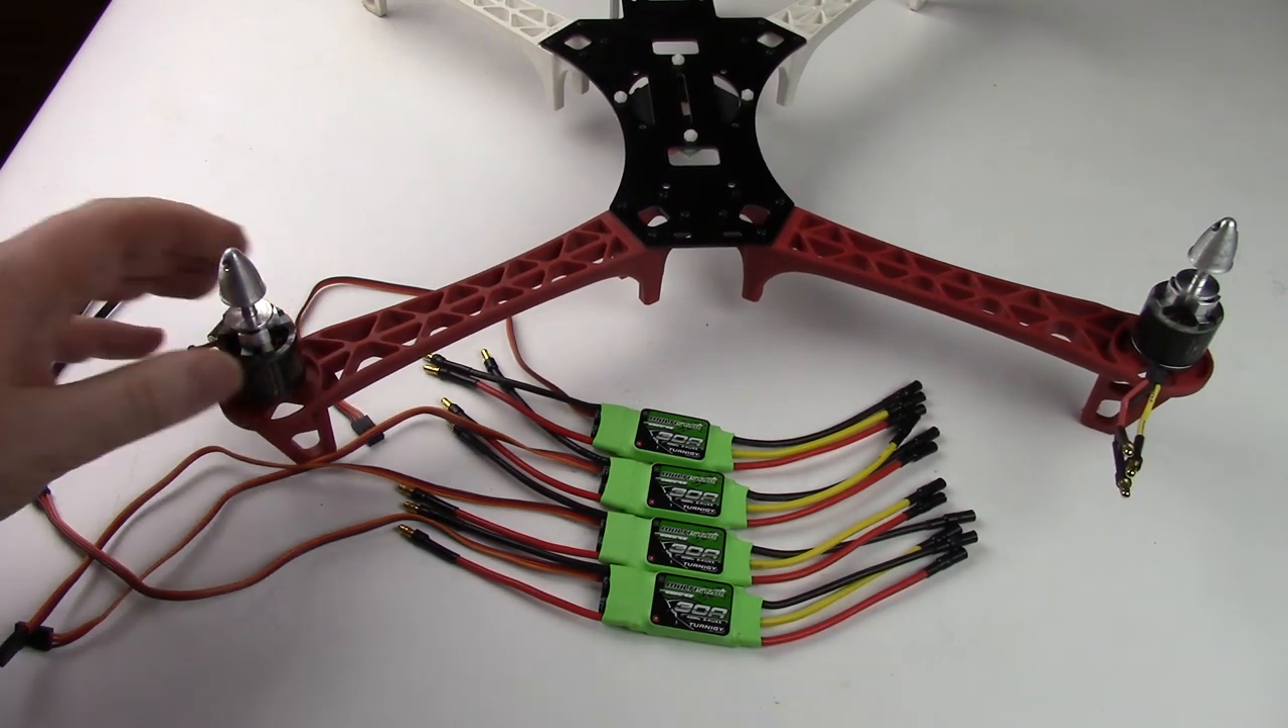So the motors are installed they look good.